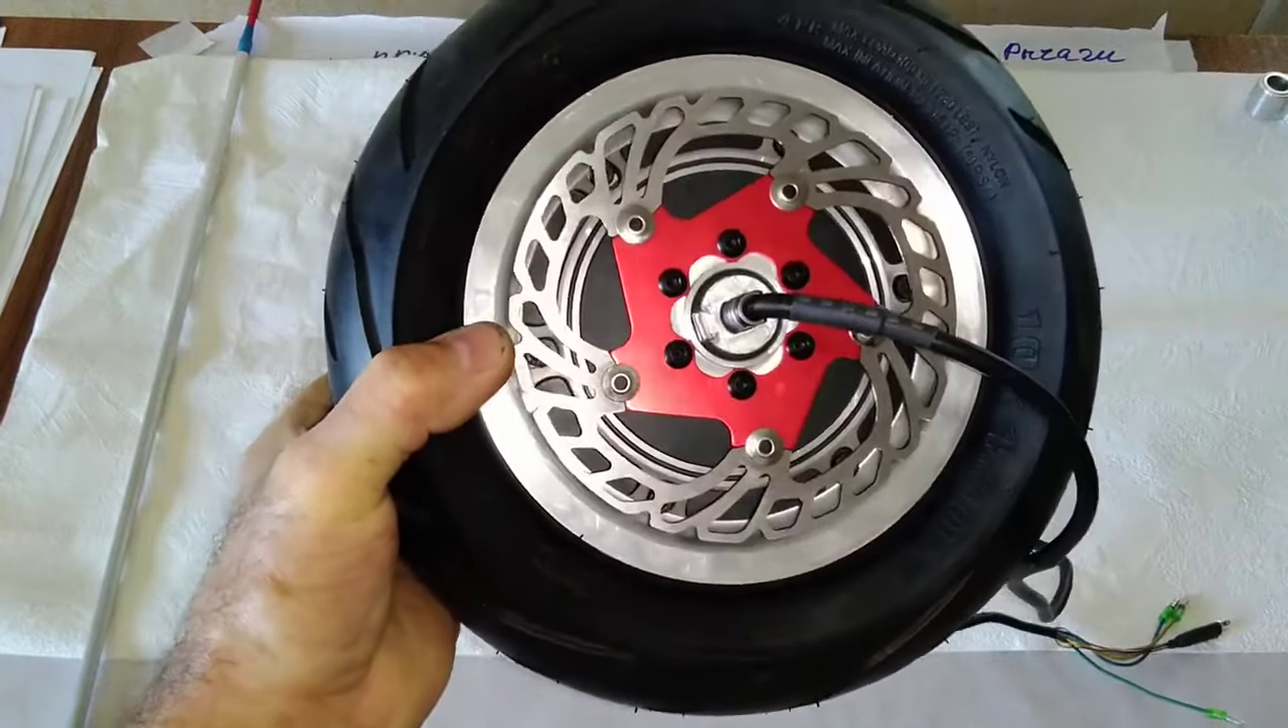Заднее колесо мотор я собрал все готово диск стоит двигатель собран резина стоит все отлично.